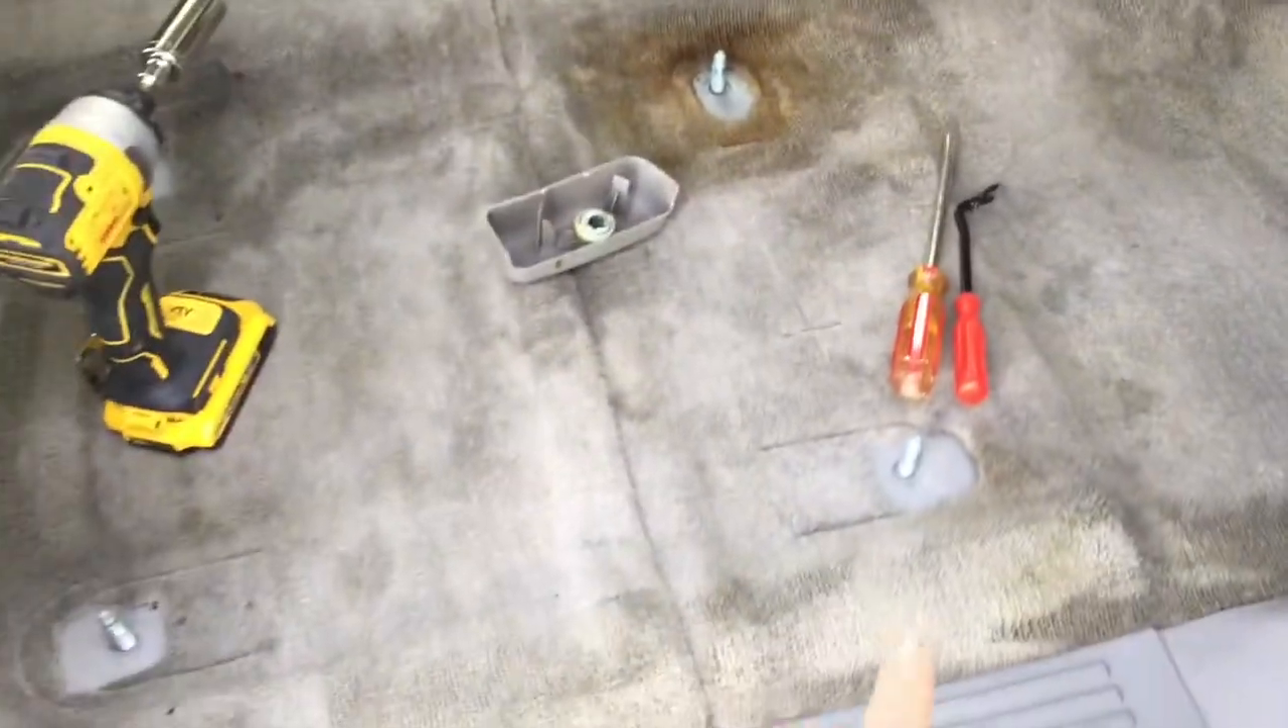All right, so looking here in the second row, I've already removed the two bucket seats.